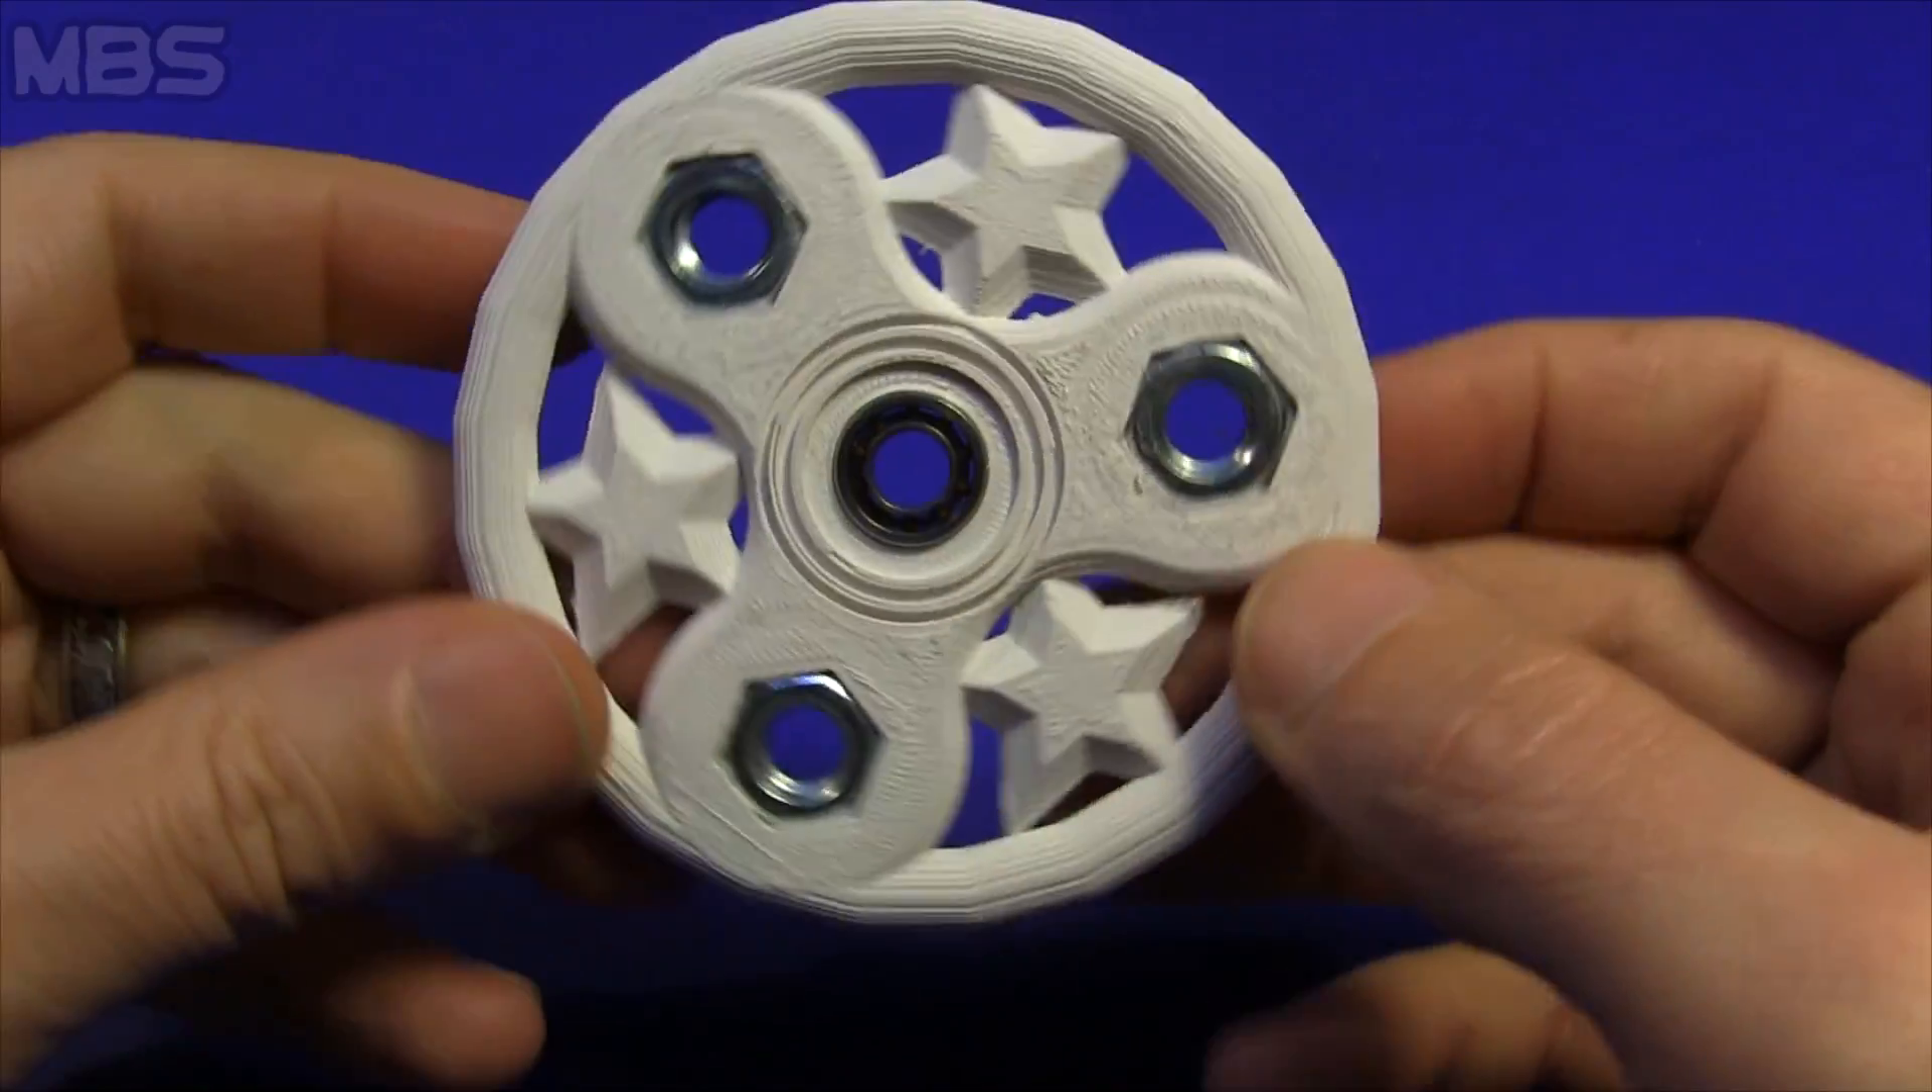Гайки установлены теперь осталось защелкнуть колпачок по центру и спиннер будет готов.